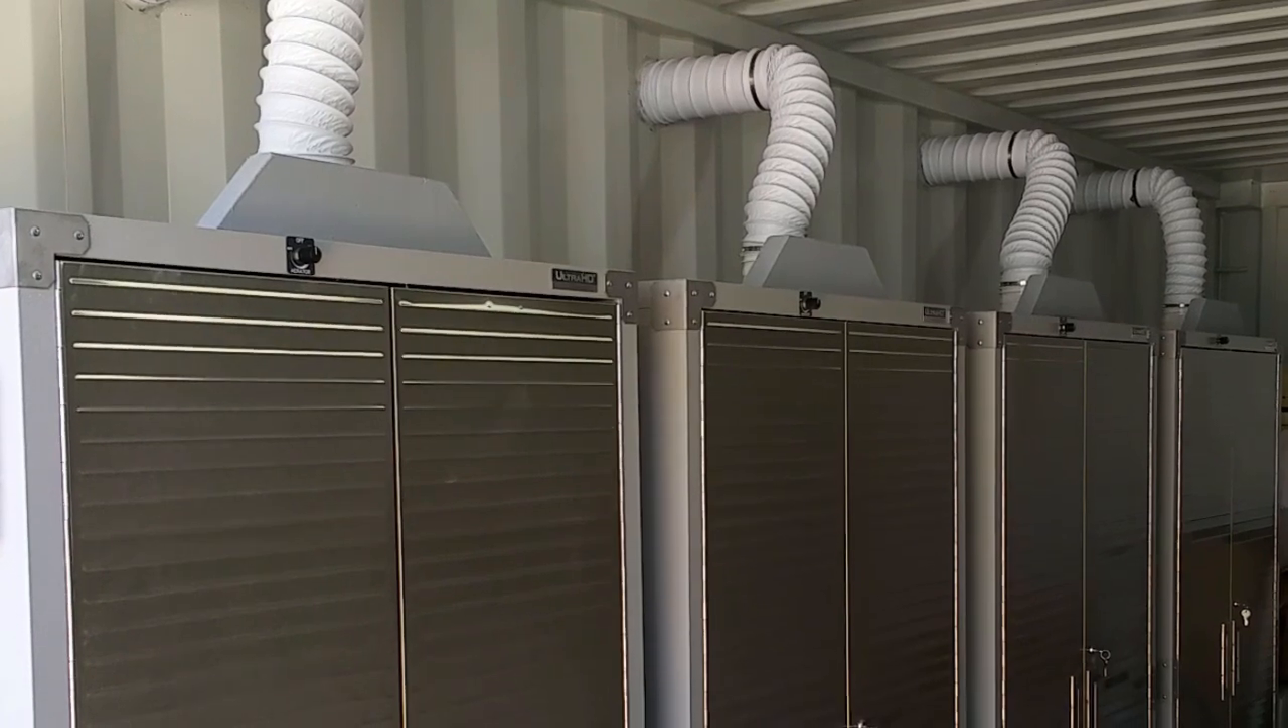And we've got all the cabinets ducted with the vents going outside.